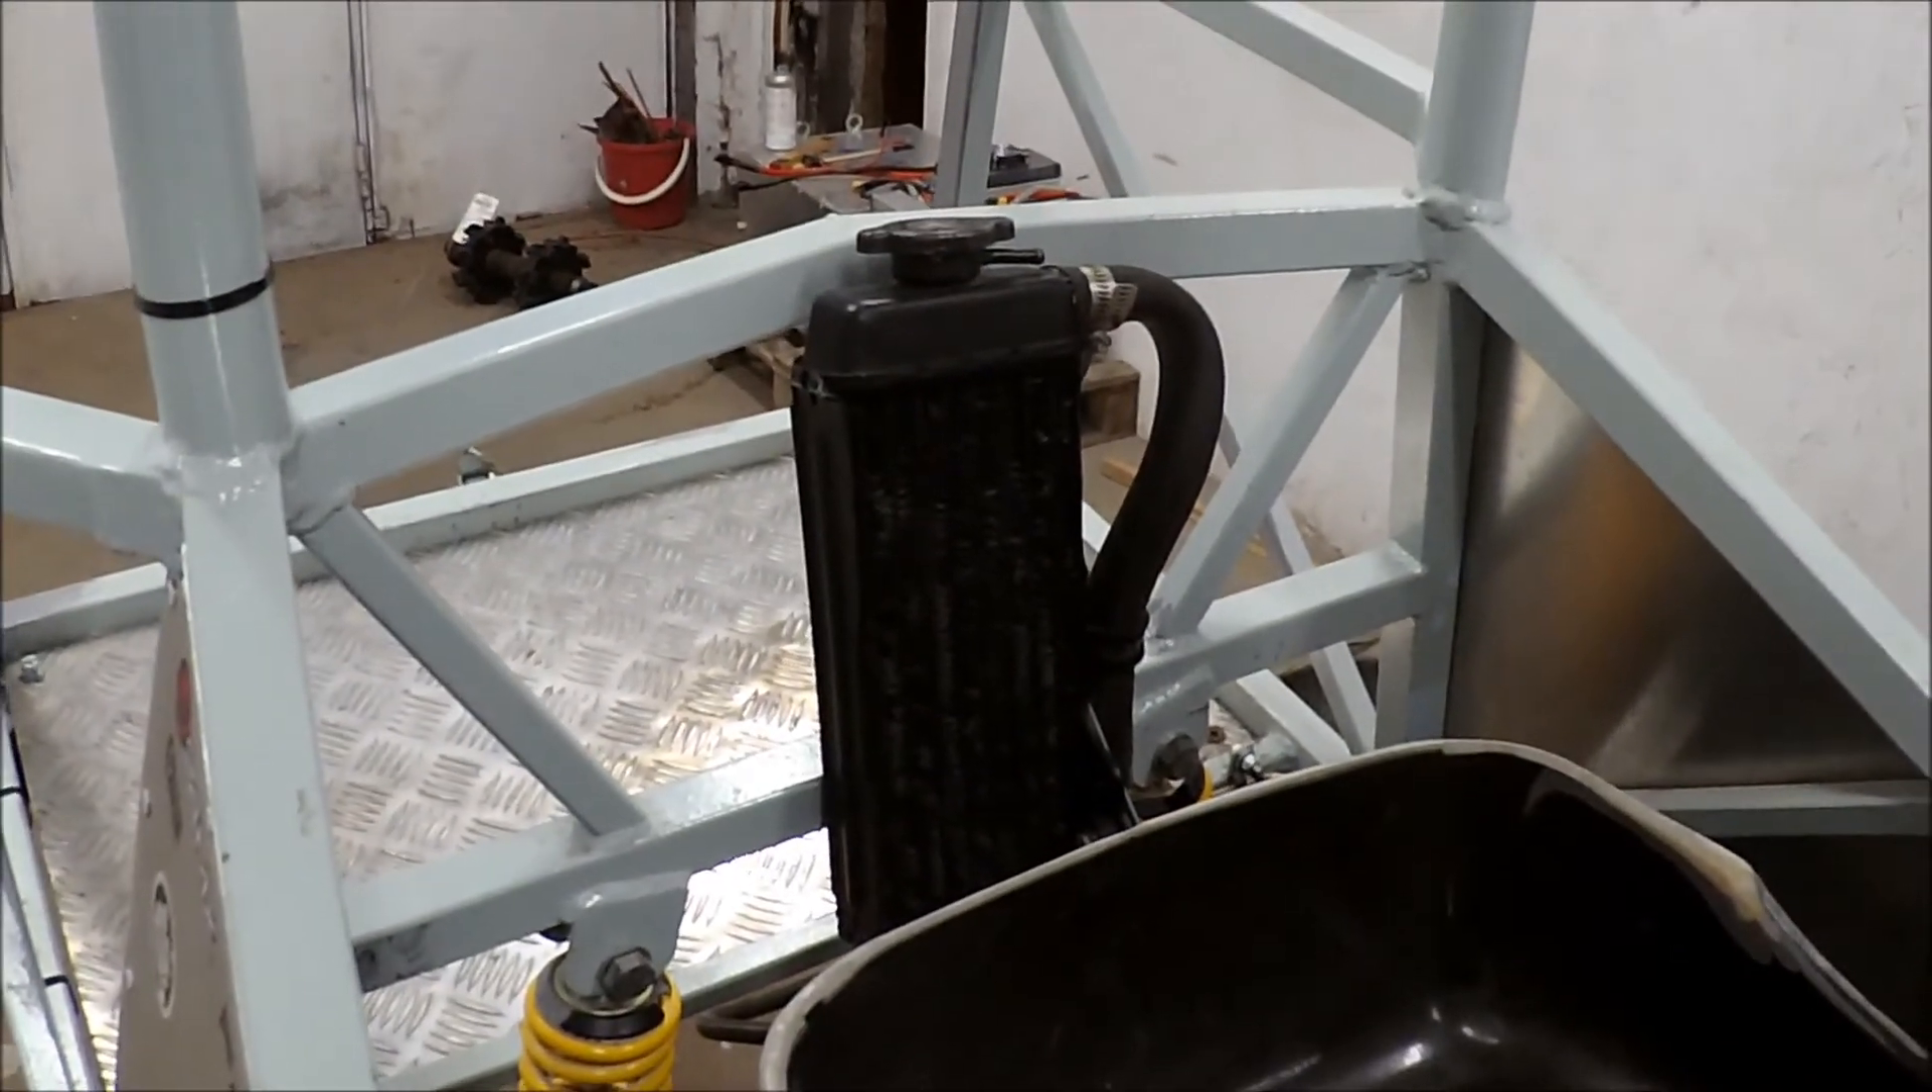This is the water cooled motor so I also fitted this small radiator and this is from a dirt bike.